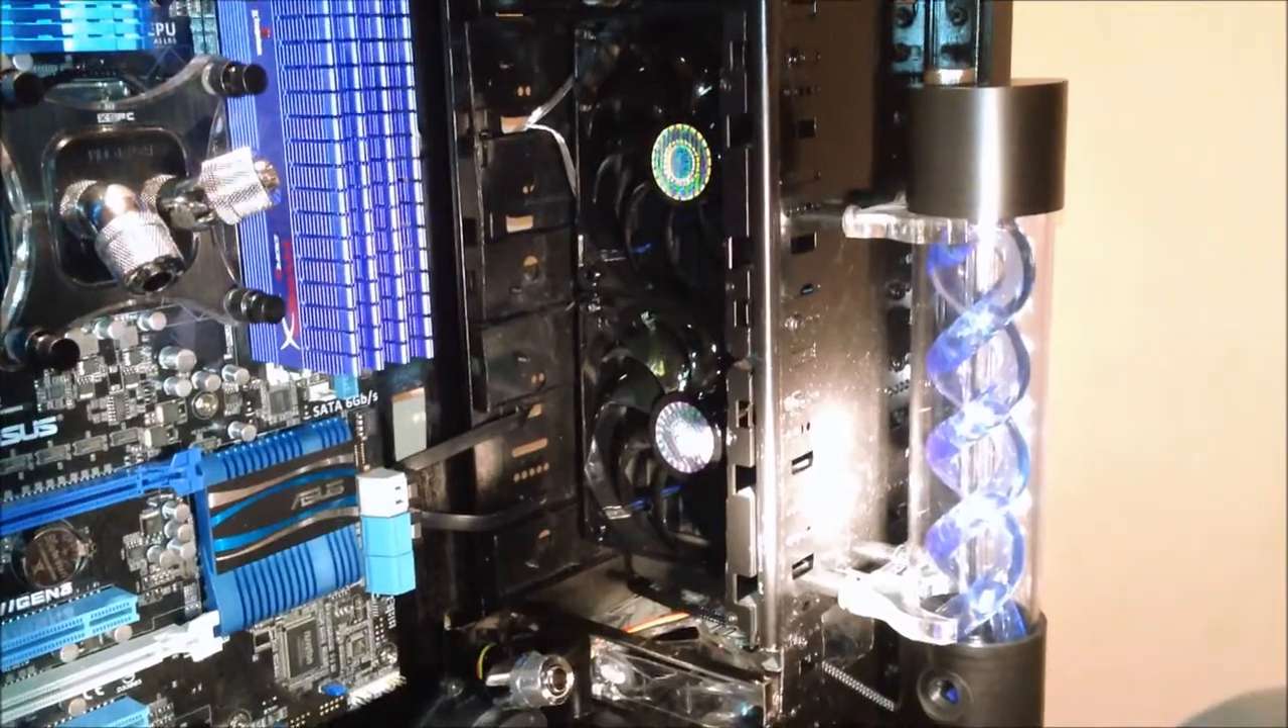Alright, so I got the Frozen Q reservoir mounted and my pieces are coming tomorrow.